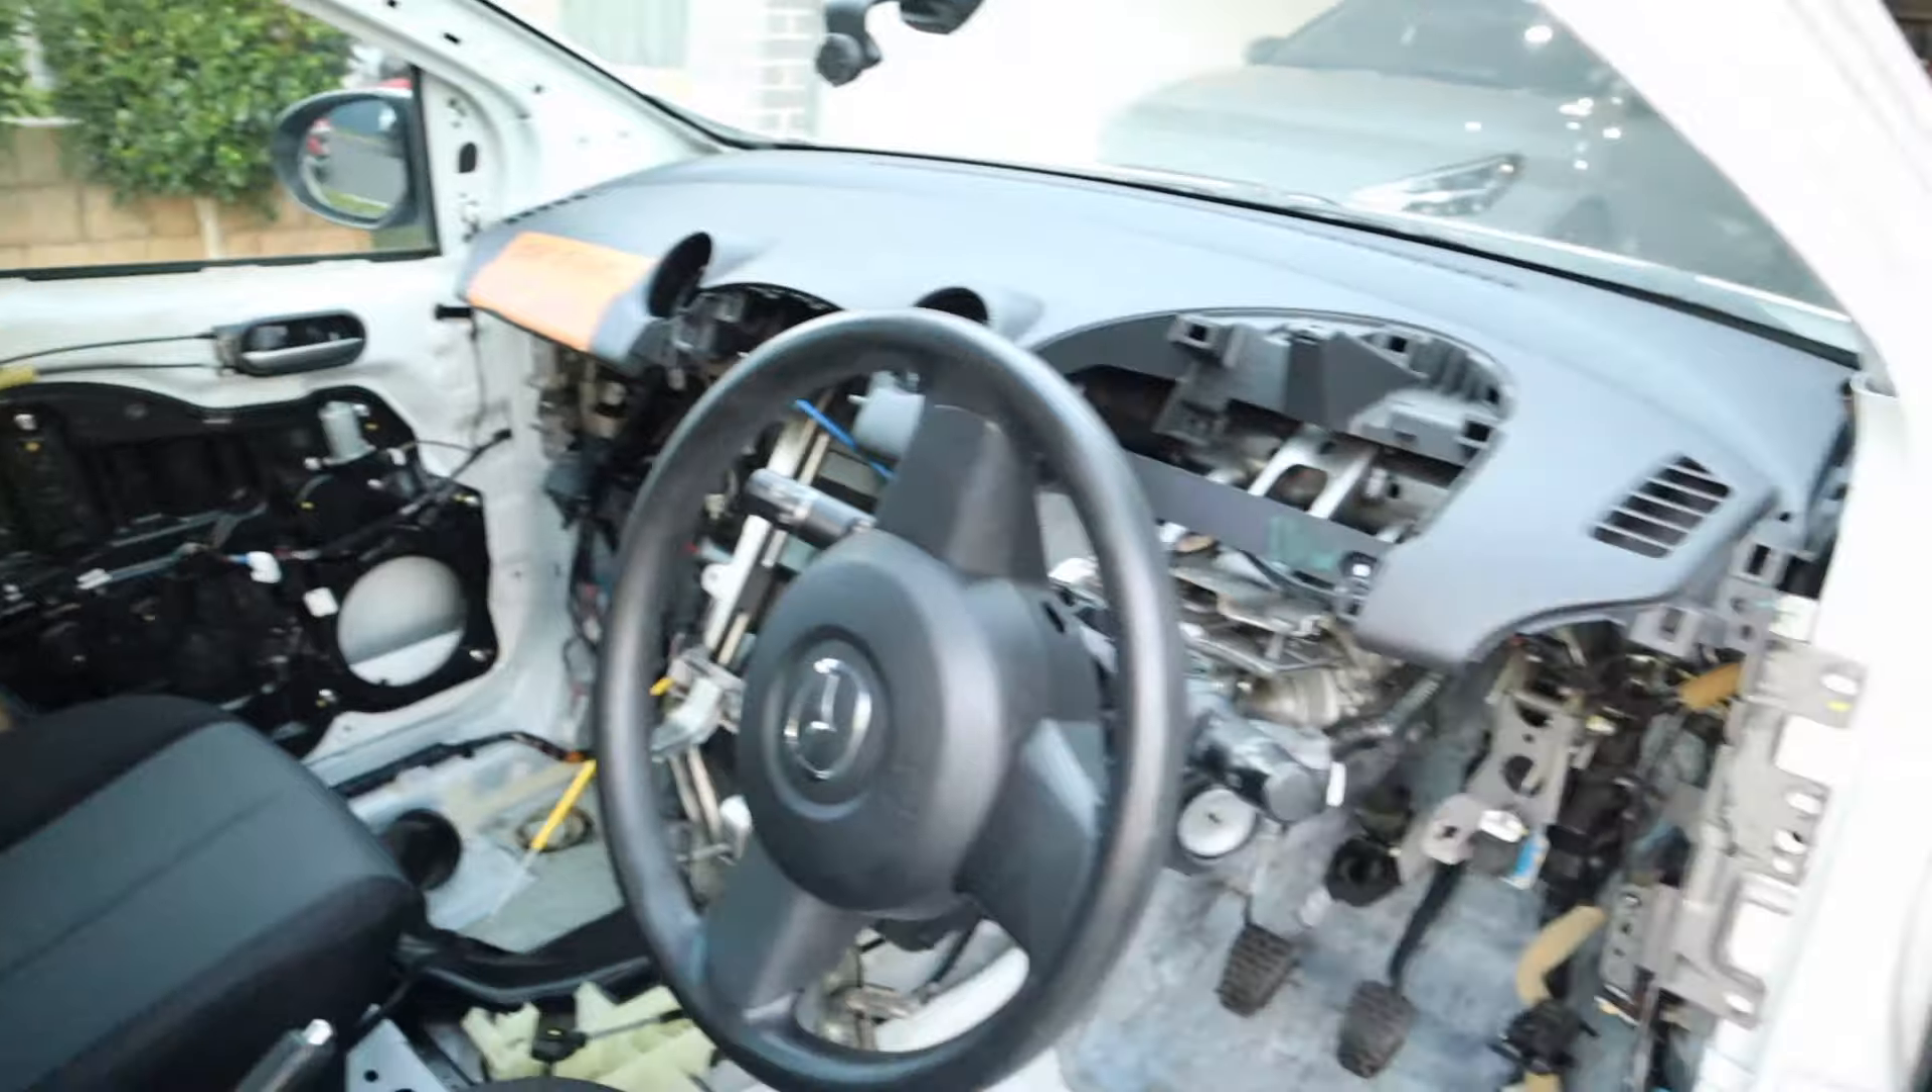We haven't removed the dash yet. We've gotten the majority of it off.